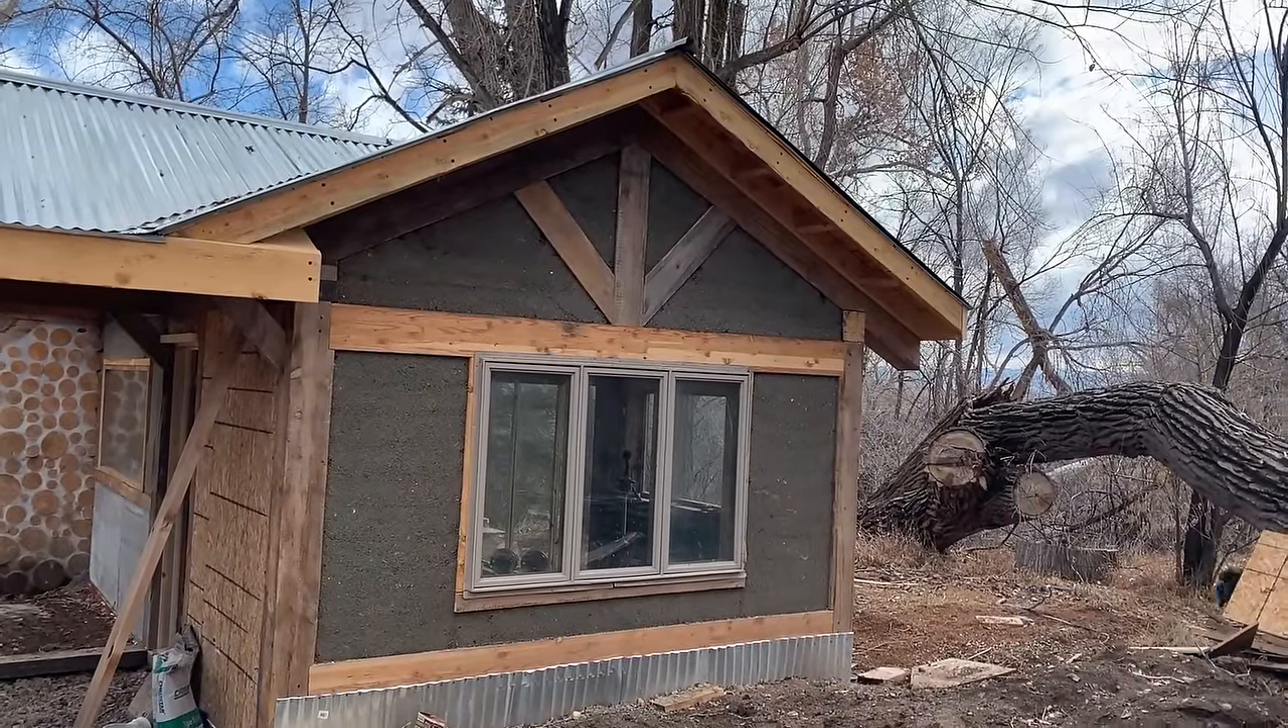This room is done. I've just stripped the forms on the outside of the gable end so you can see what that looks like.